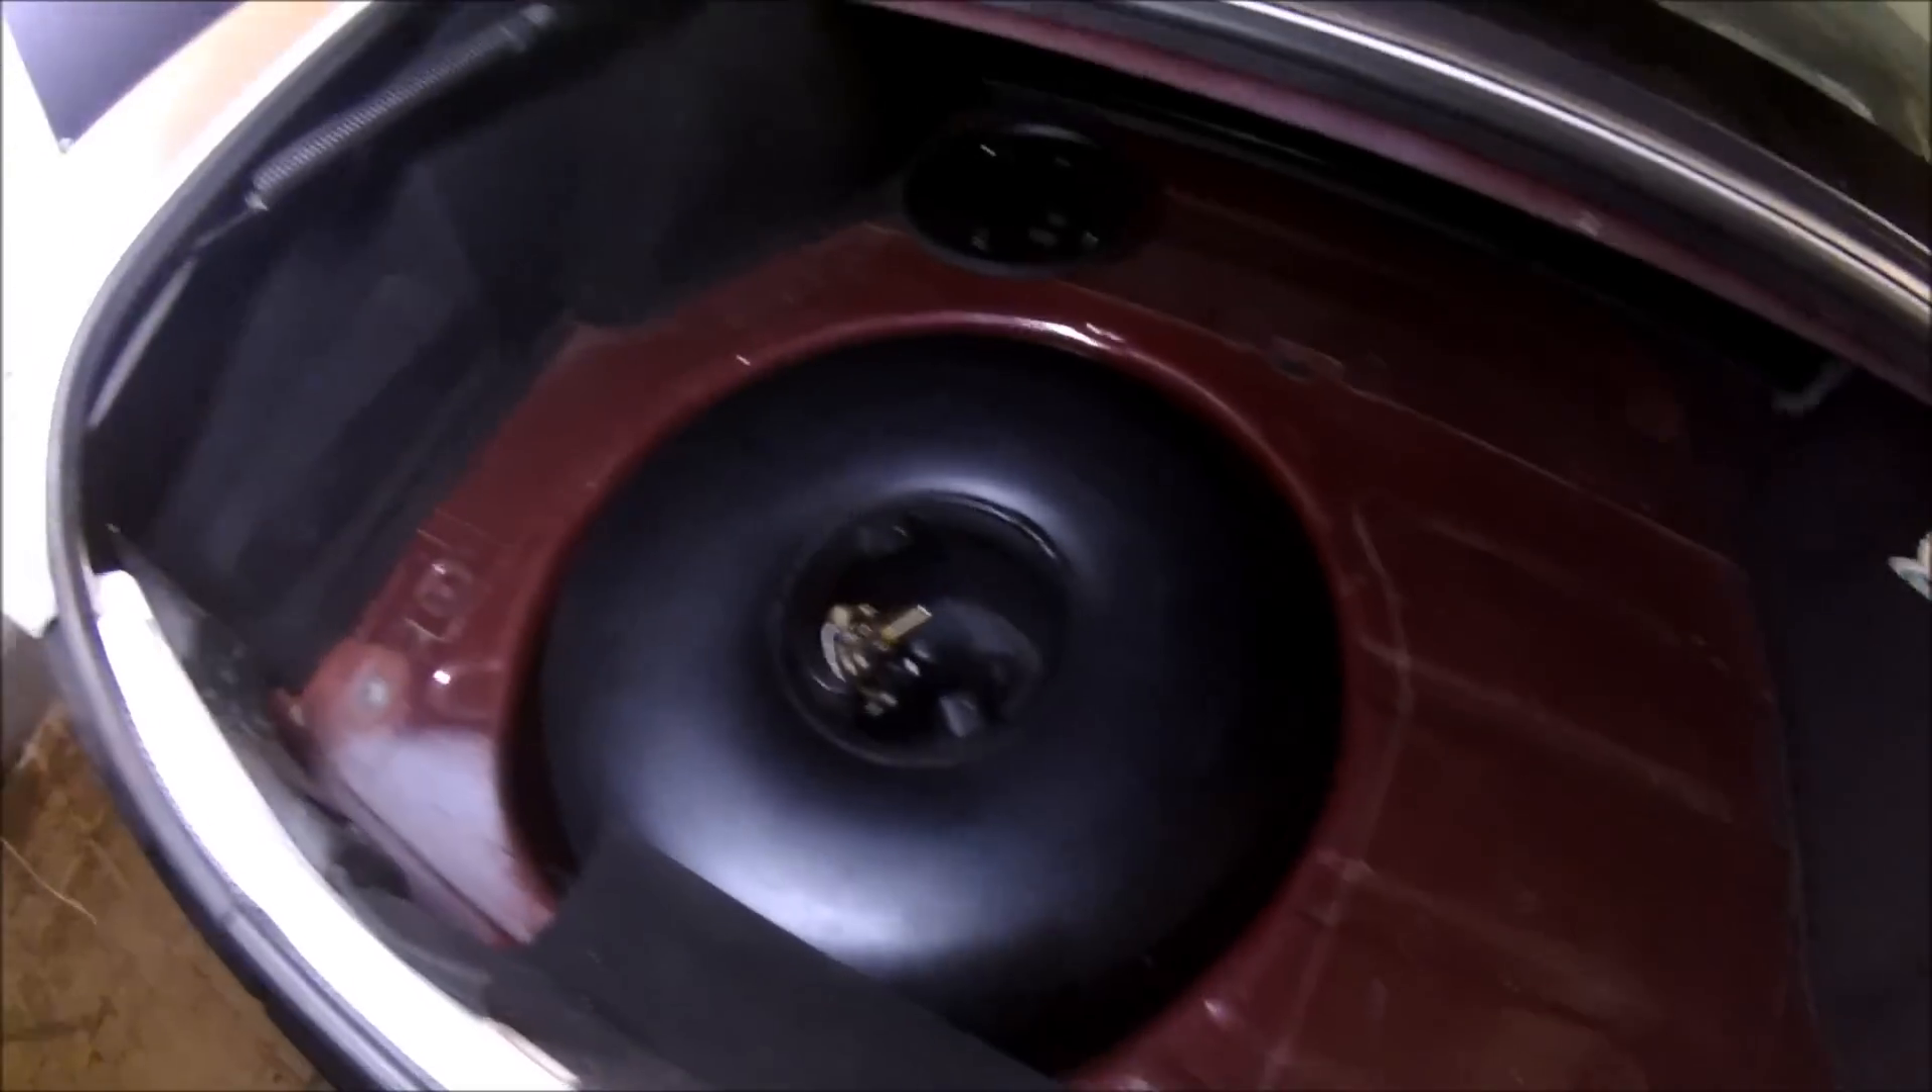Dzisiaj też już udało mi się włożyć butlę gazową.